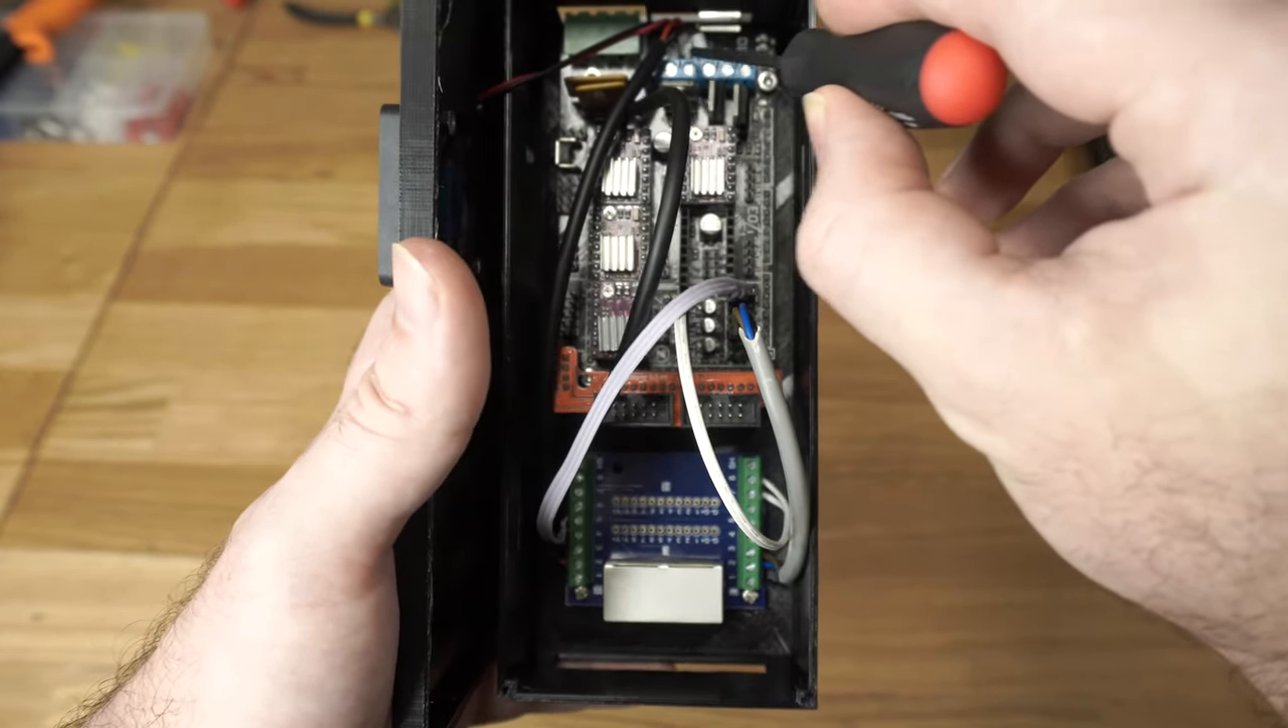Okay, so this is the wired up control board.